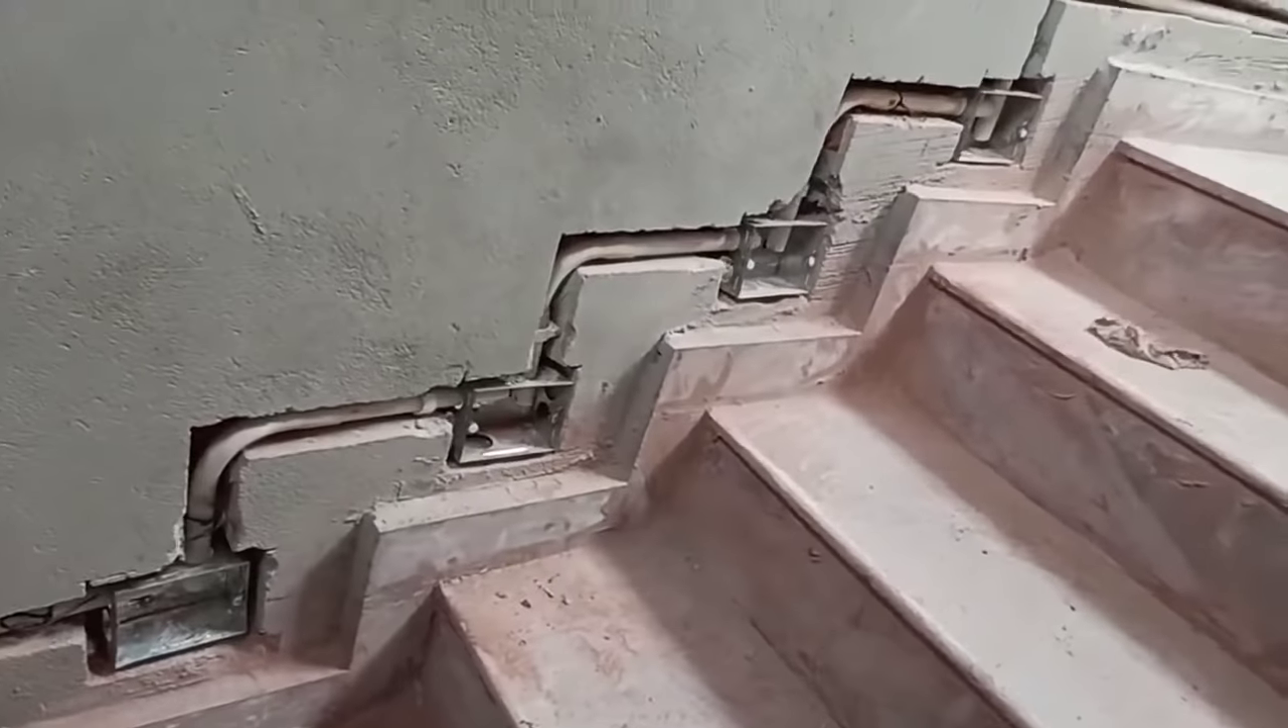एक box से दूसरे box दूसरे box से तिसरे box सभी step पे हमारा looping हो गया है।